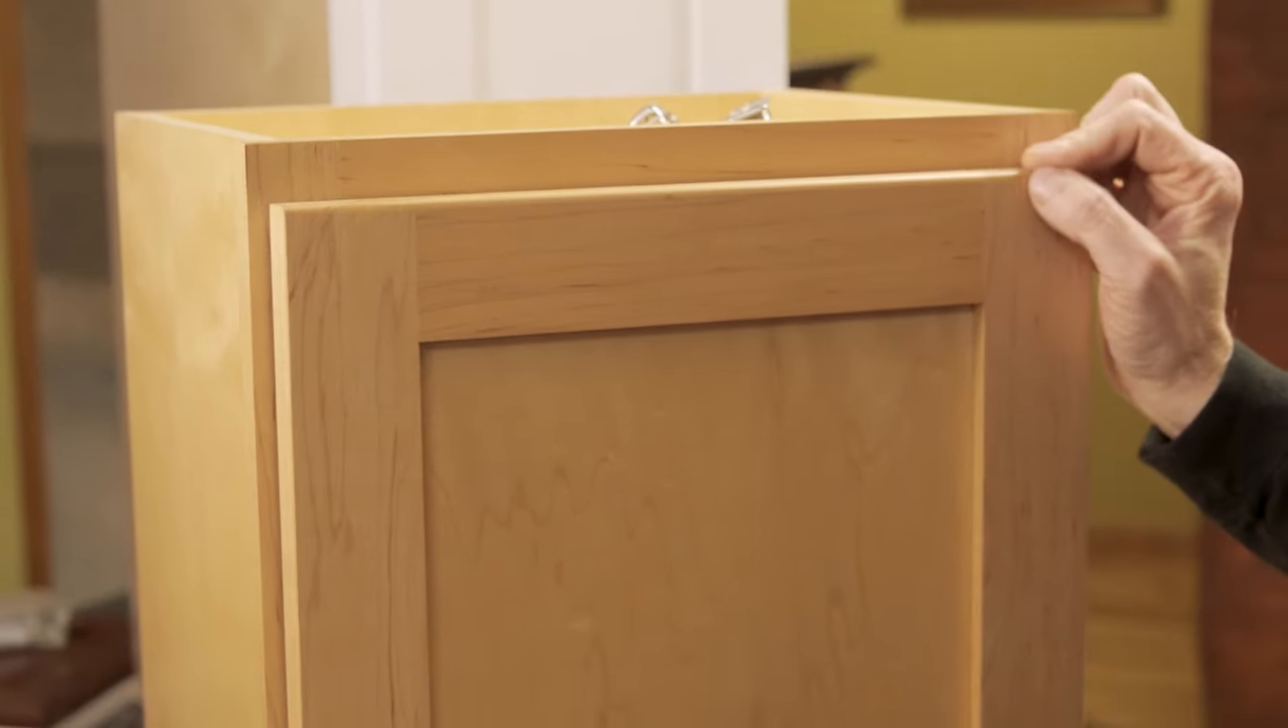And now the door is parallel on the side and parallel on the top and is adjusted properly to the cabinet.